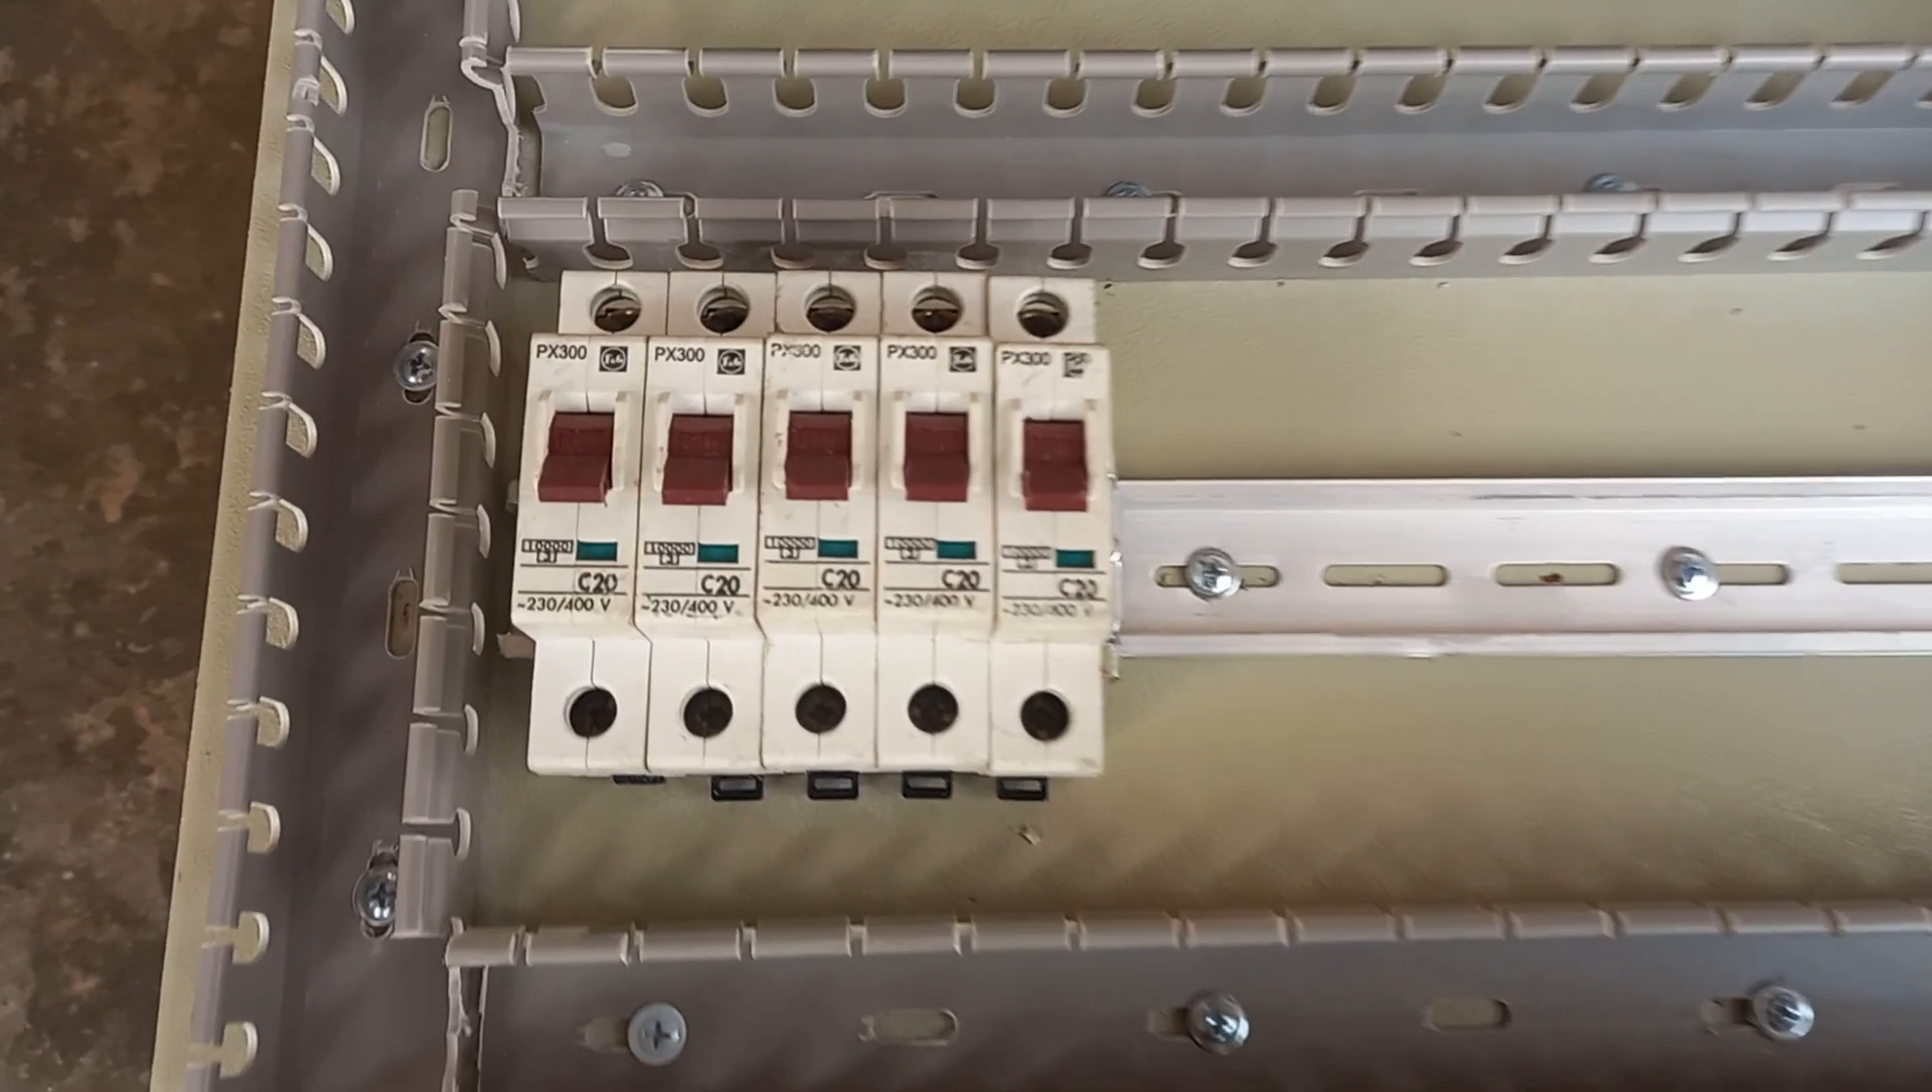یہ ہمارے سنگل پول بریکر ہمارے اس کو ہم نے فکس کیا ہوا ہے اسی پٹی کے نیچے۔